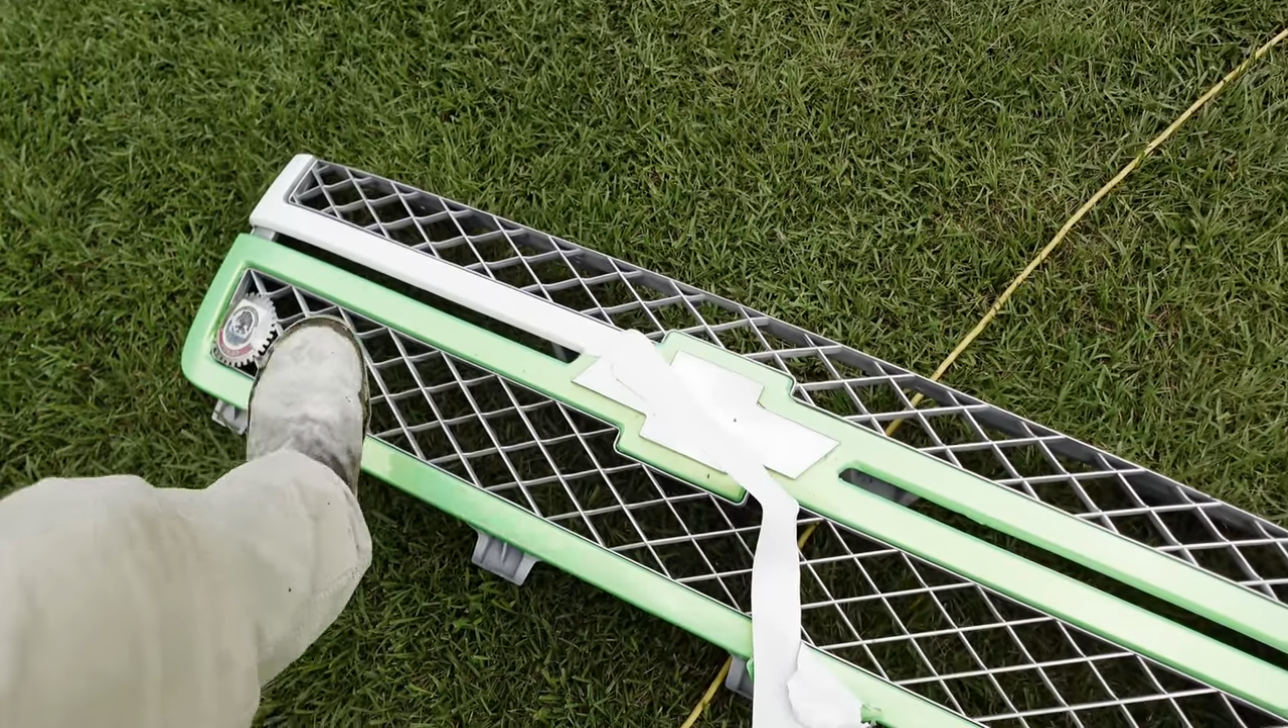I already took out my grill i started taking off the wrap.